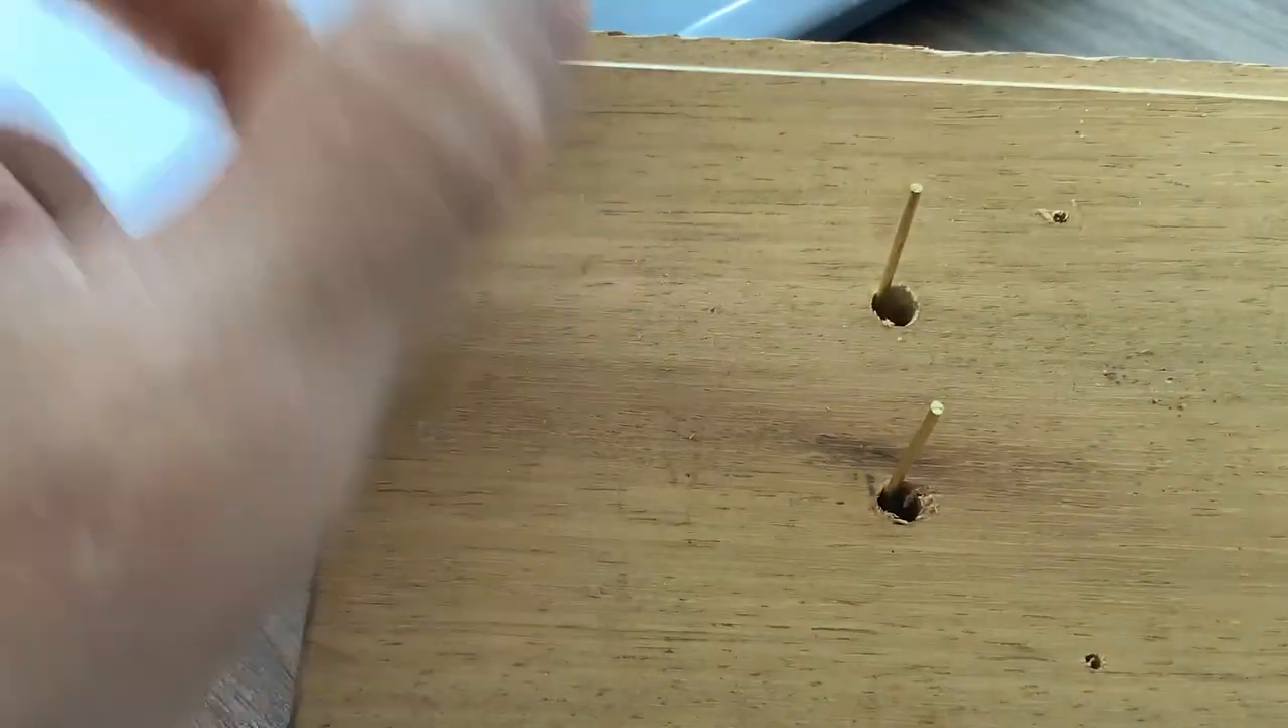So you can see those pins are now installed and I'm going to drop my turnout on.